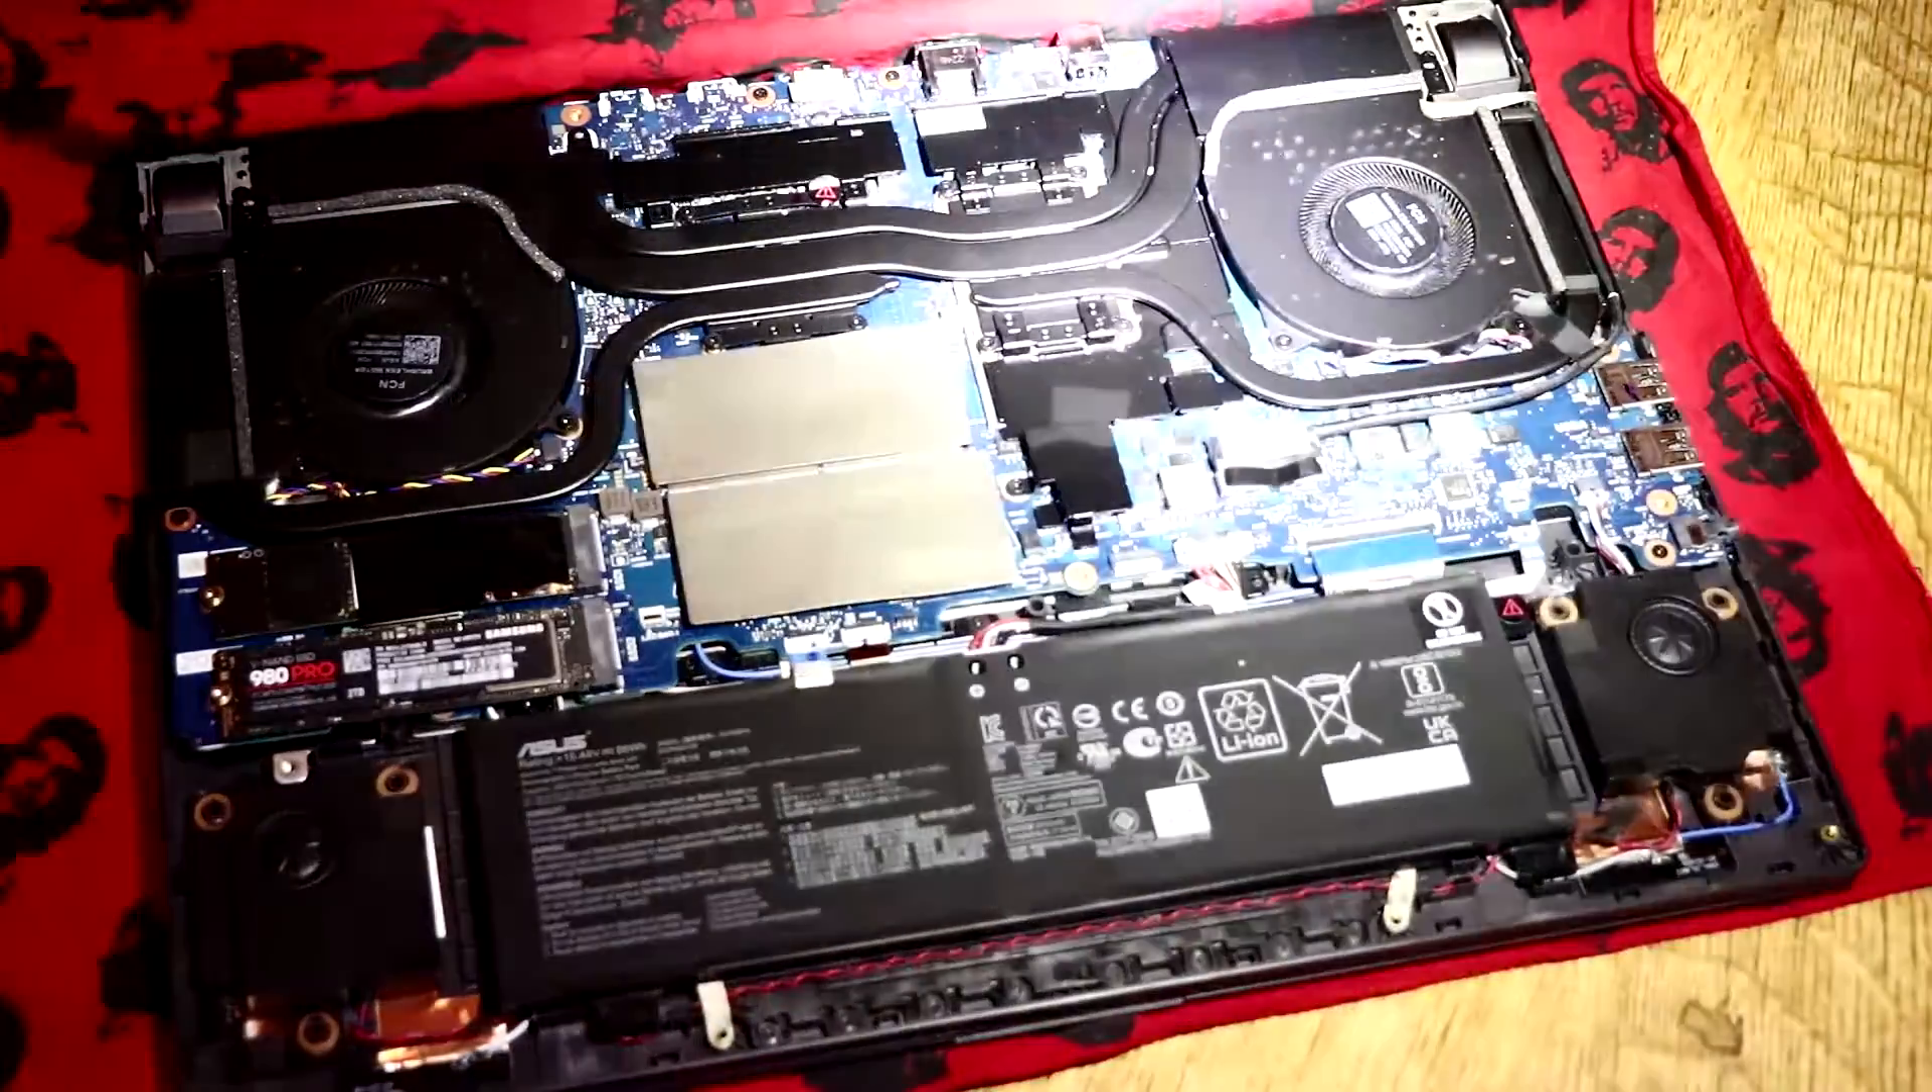So that's the base off successfully.